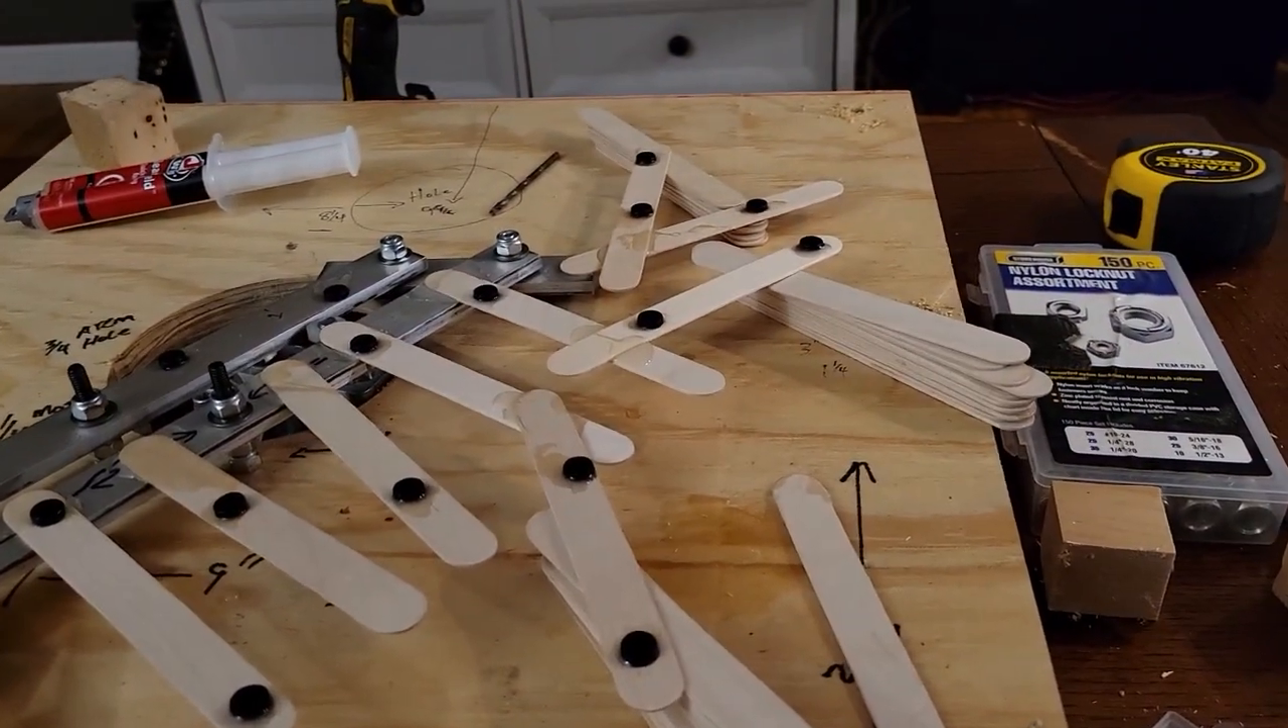I got the magnets on I use JB weld.